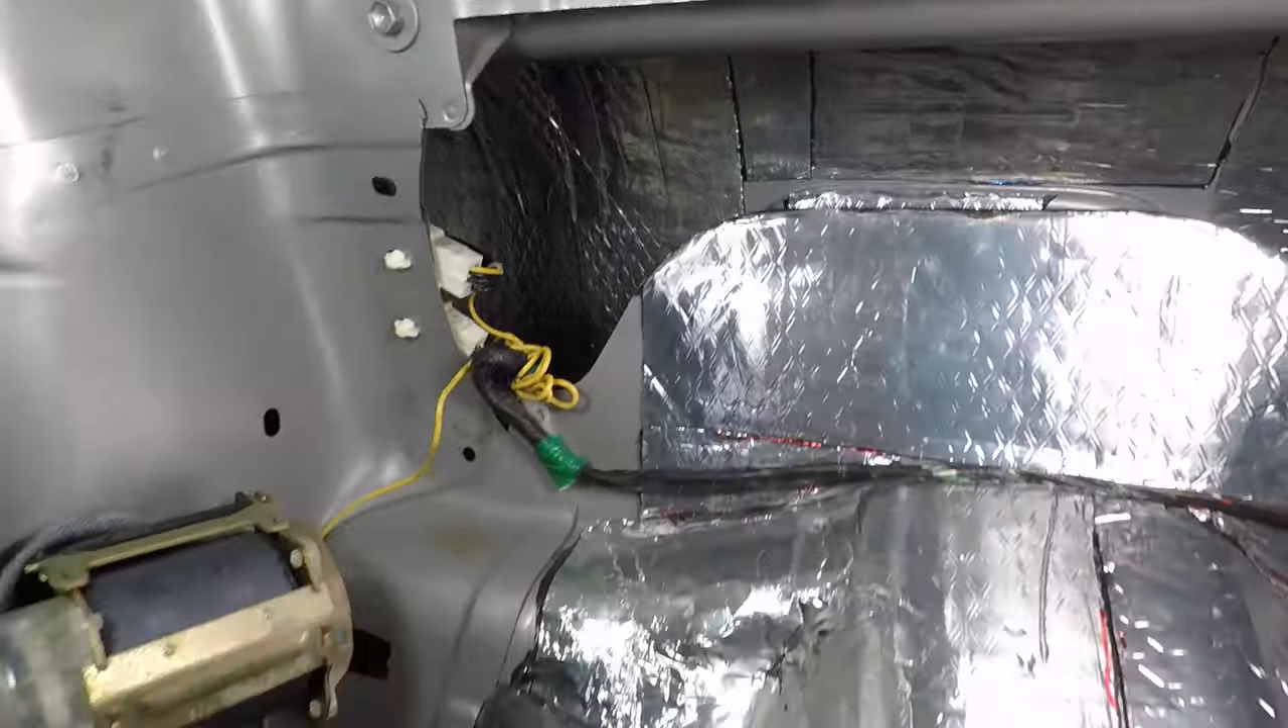And that's it! The entire outer sheet metal and fender well is covered with insulation.